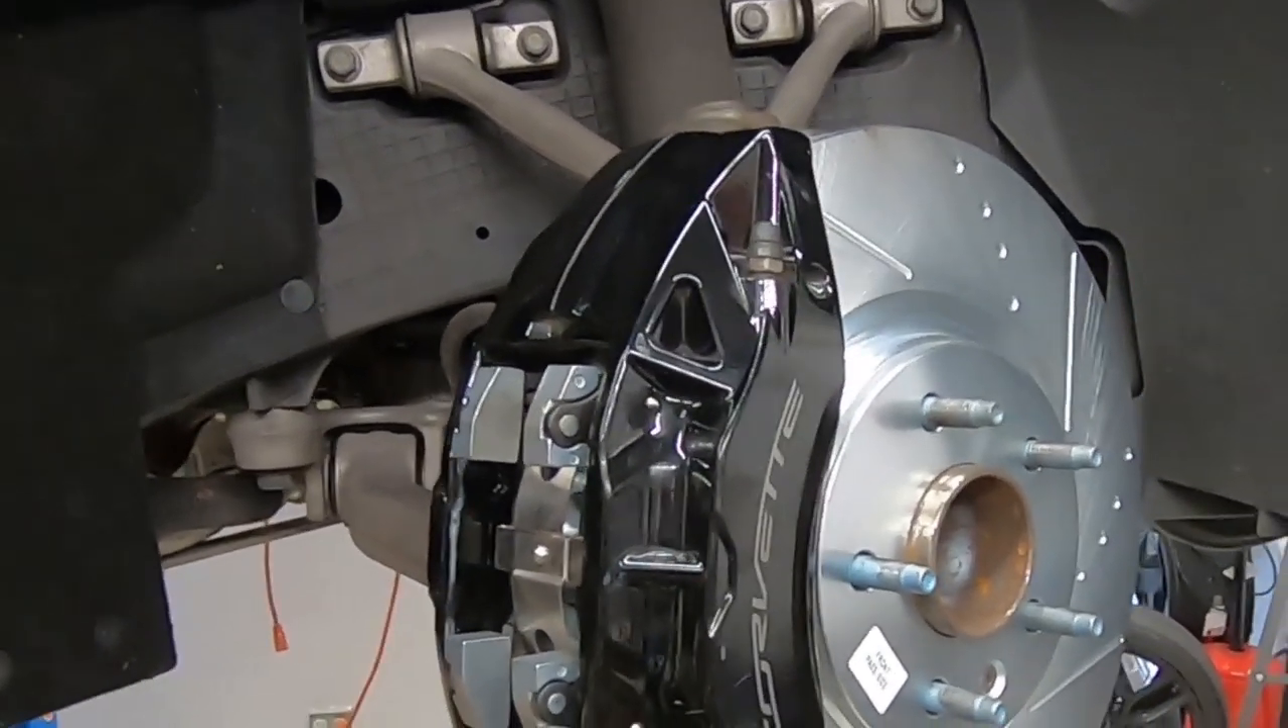Yeah yeah and that's it calipers and brake pads are in rotors are on.